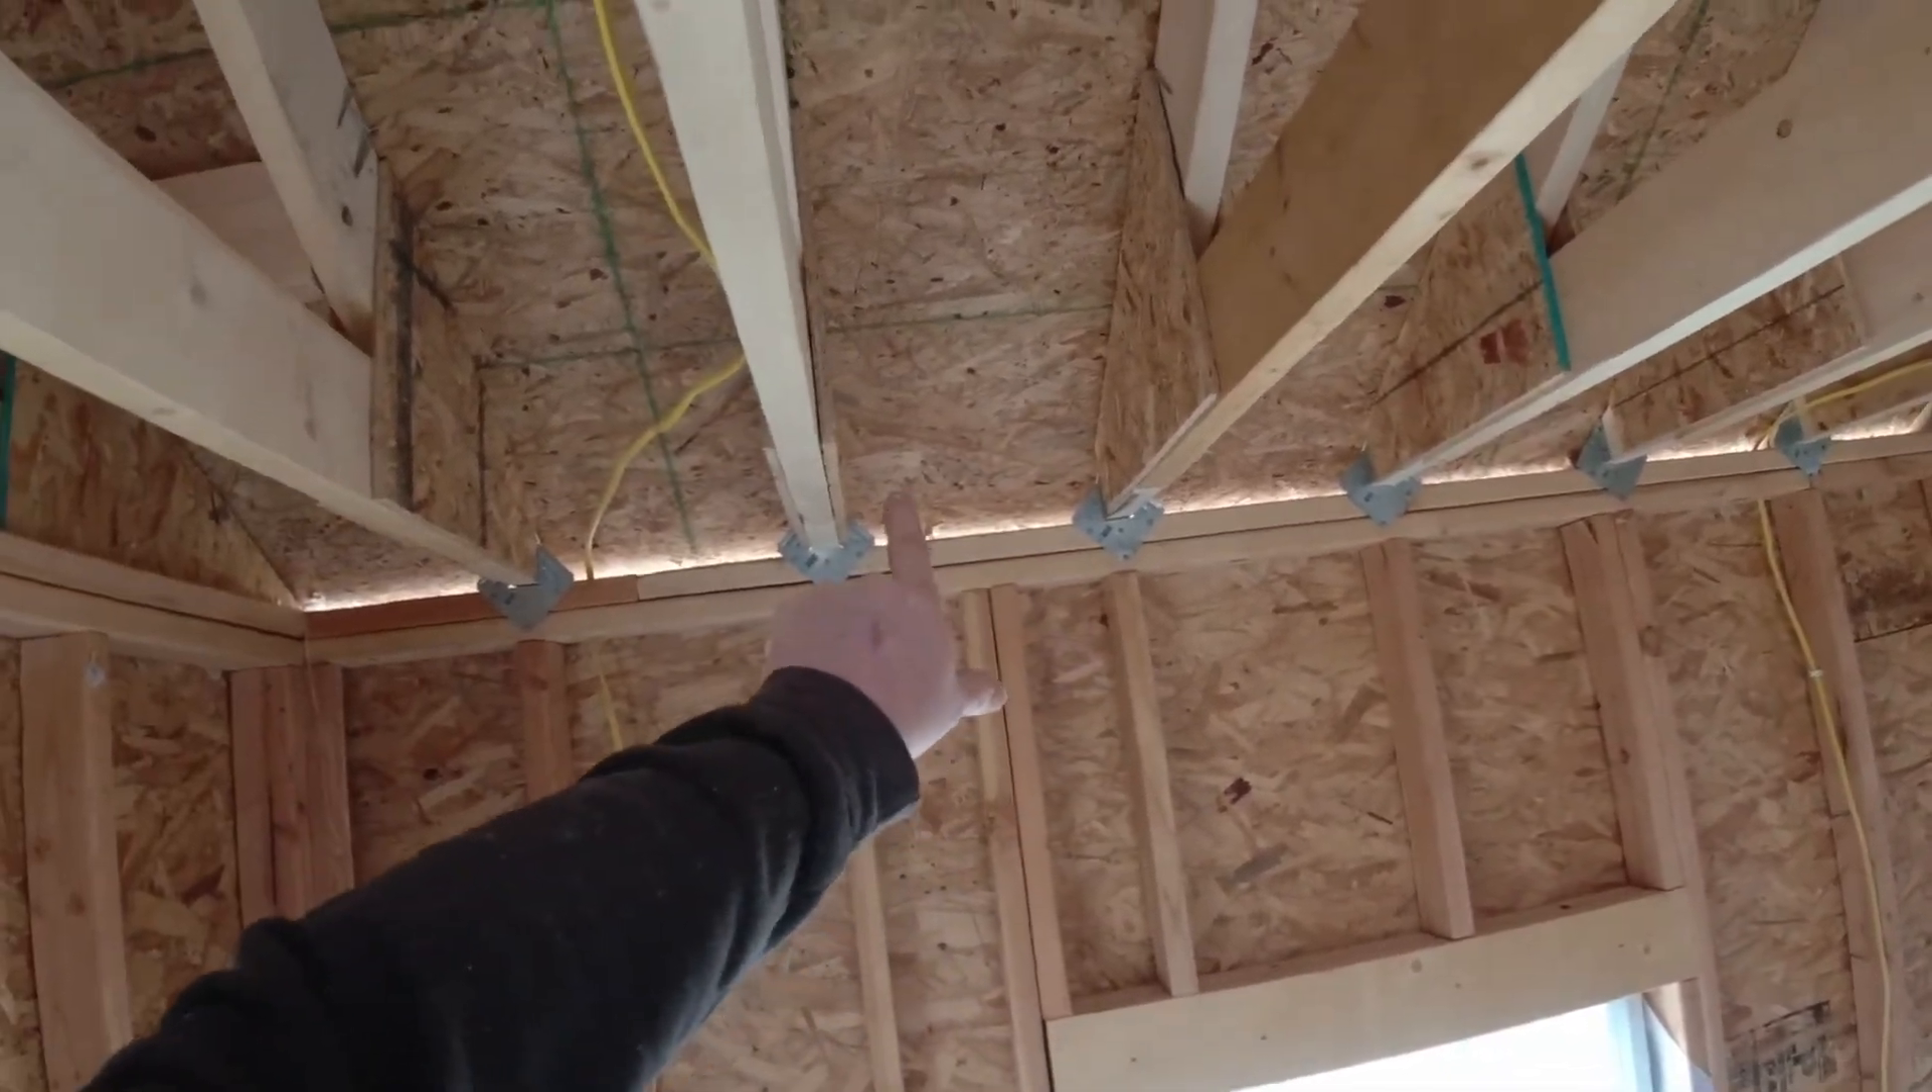You can see the uh light coming through the top there well it didn't quite meet up nicely.